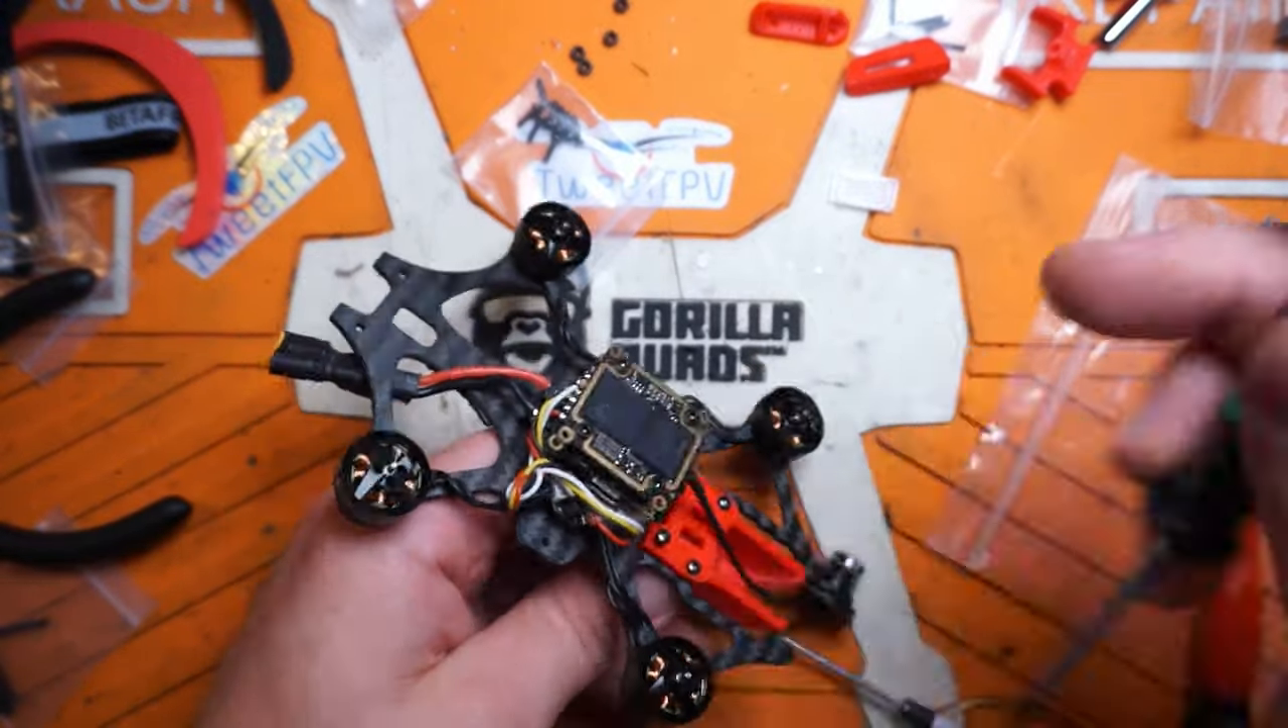So that's the flight controller all mounted.